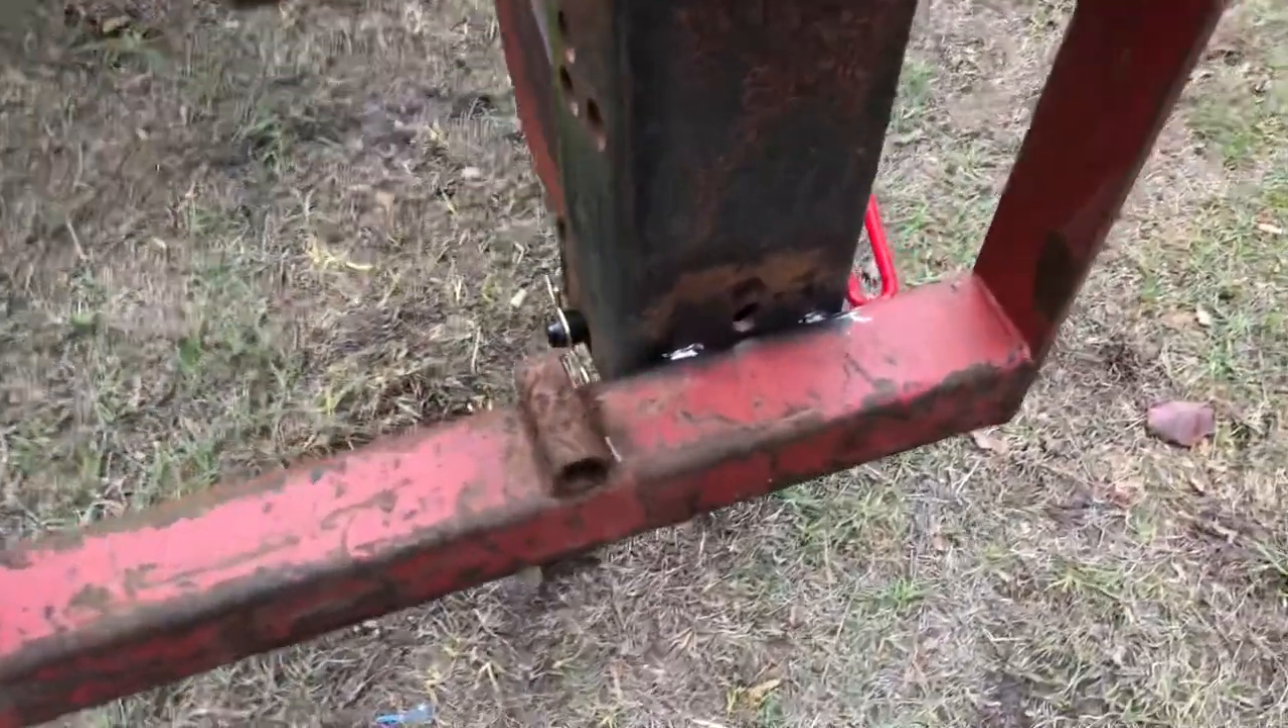We've got it lined up where i wanted it i just tacked everything in in place till my son i'm gonna let my son do the final welding.